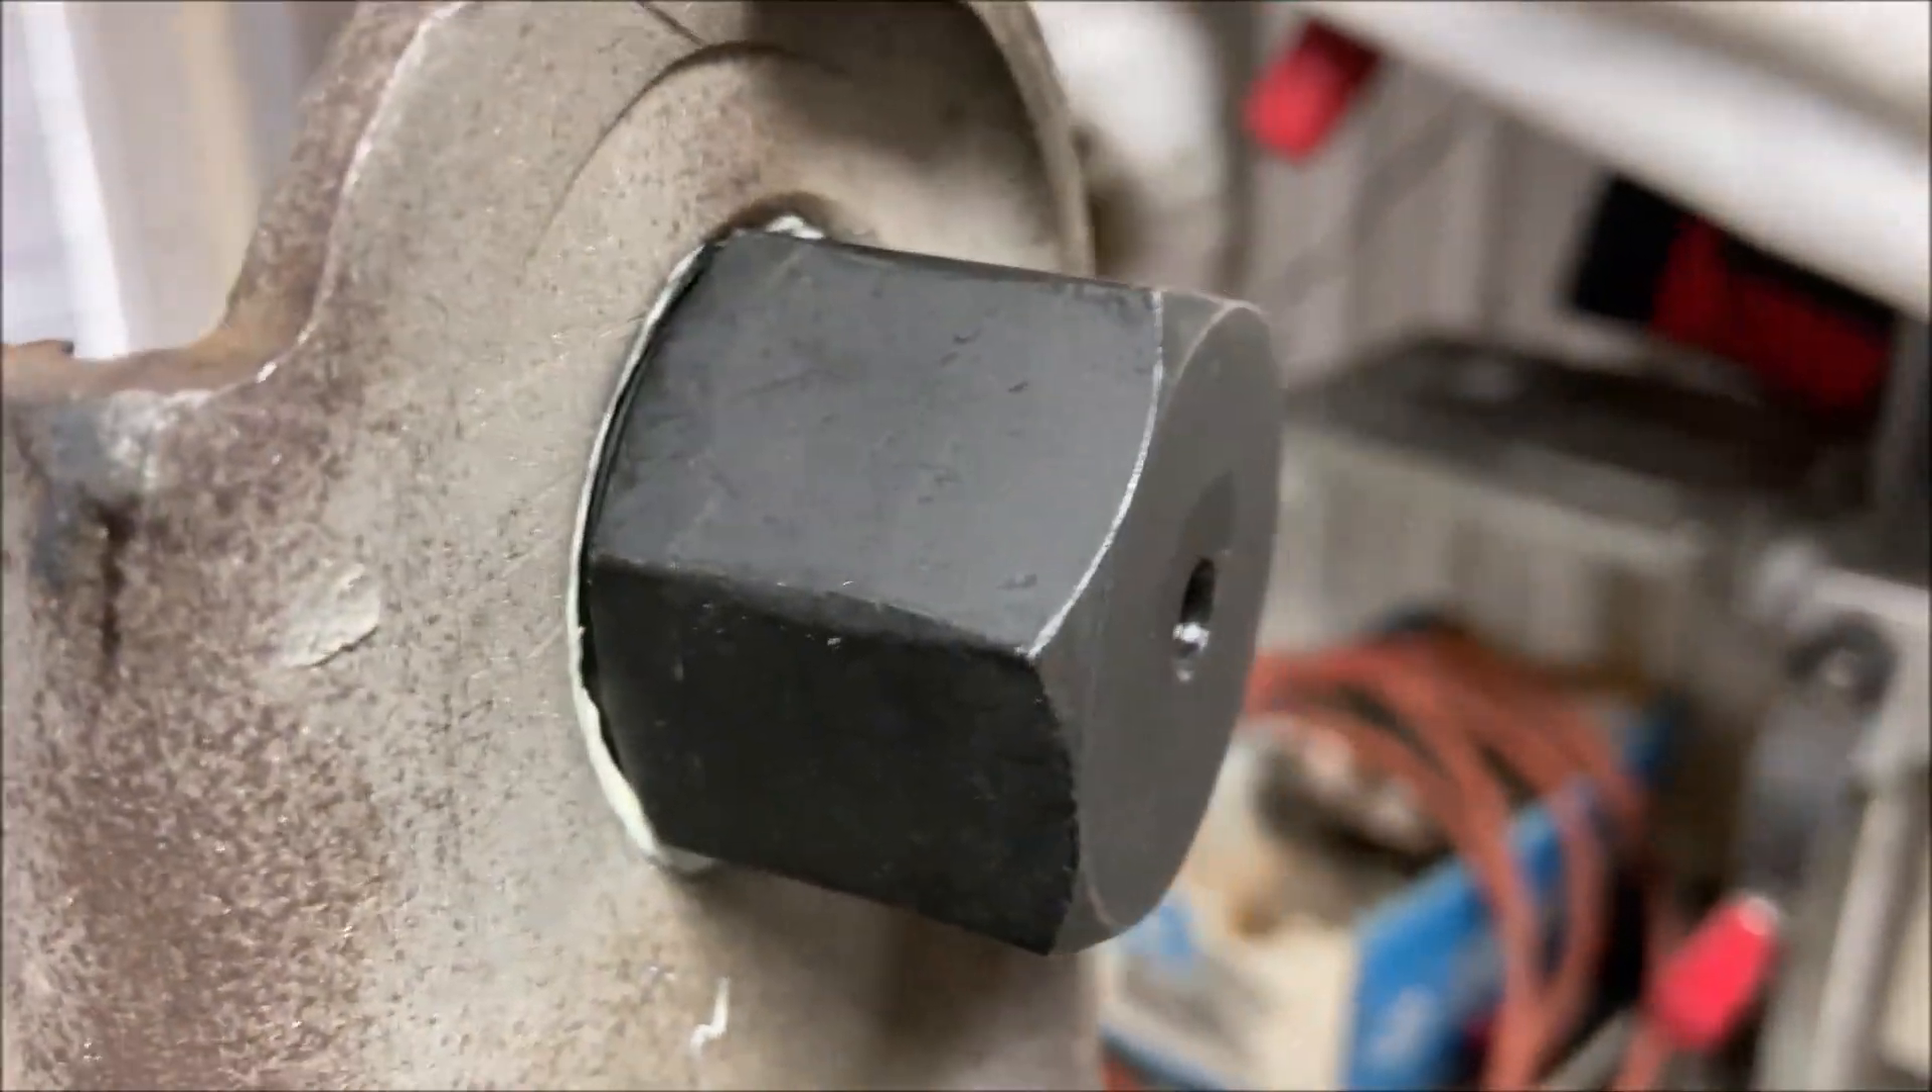Now see here see how you can't see any threads of the bushing anymore that's how it's supposed to be.